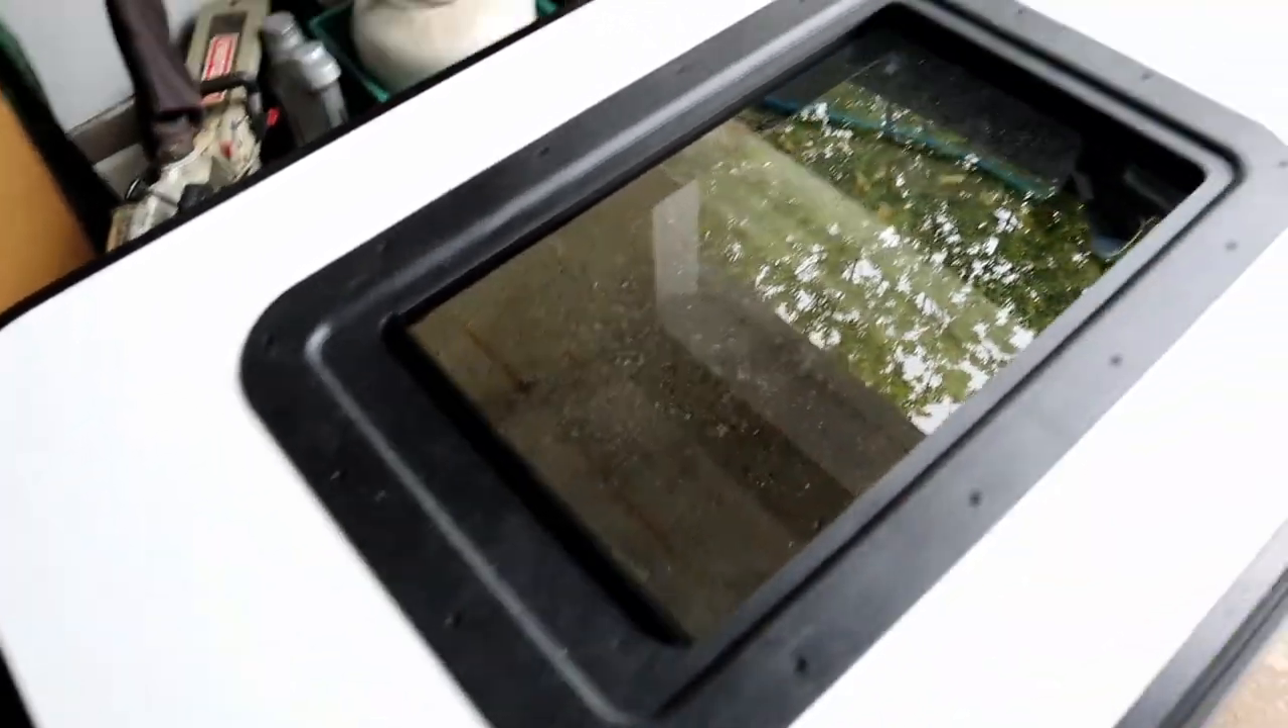The window is in. It's got a shade built in that pulls up and down.